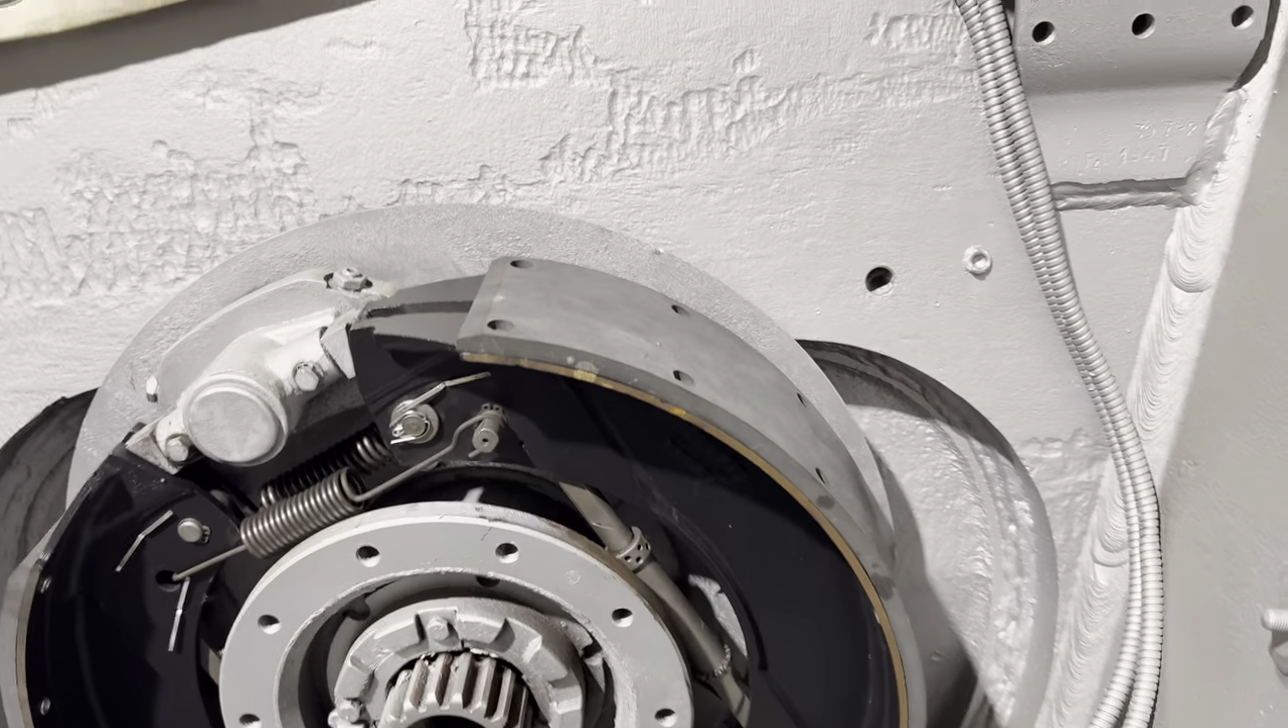That's the shoes now in place, ready for the drums.